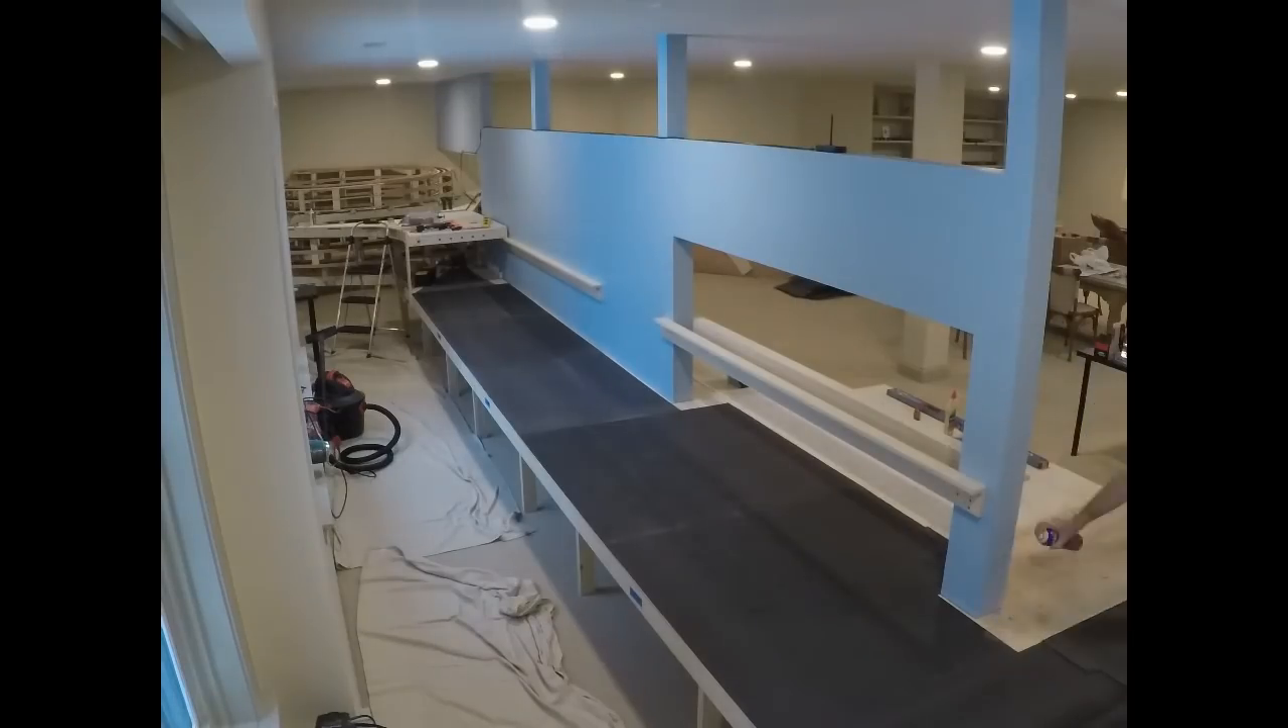I didn't put any road bed over that last sheet of plywood that you can see there through the opening.